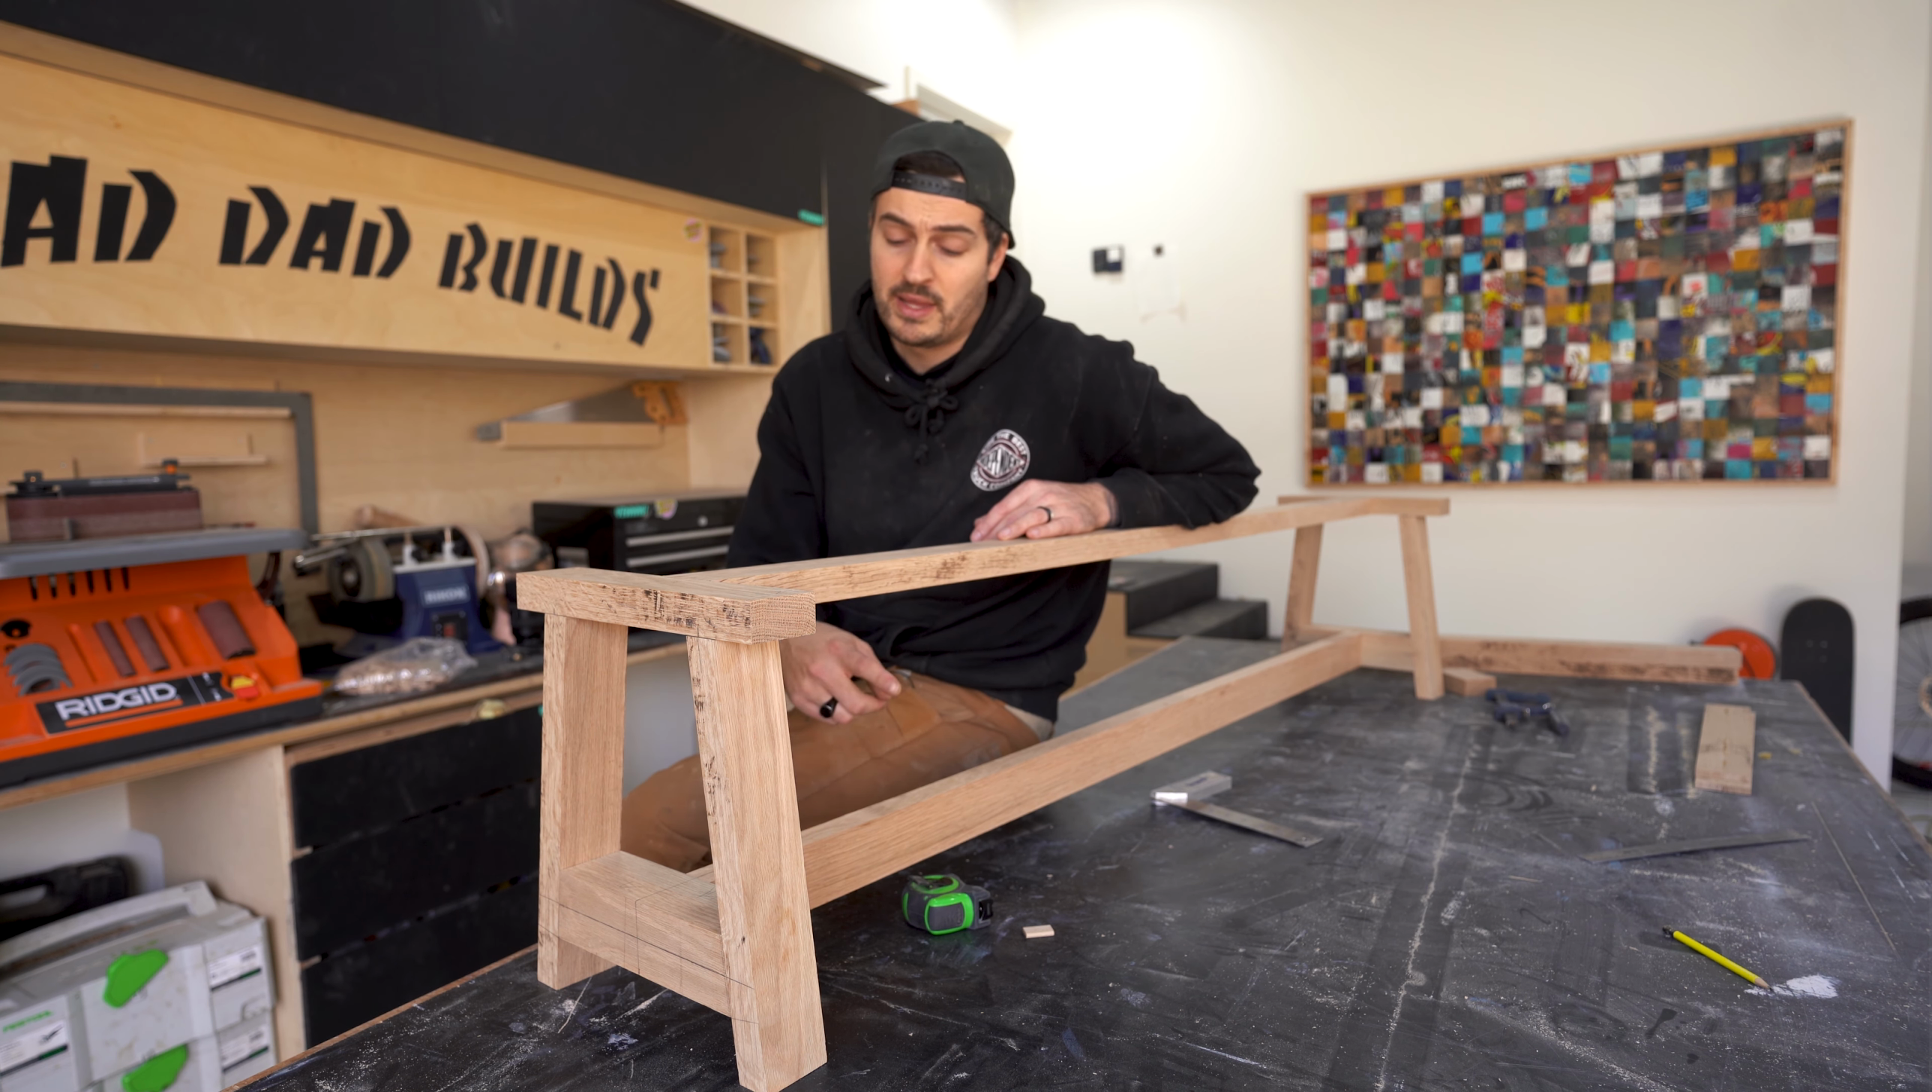So now all that's done the base is pretty much built up other than the two 45 degree braces that go in between the two stretchers.